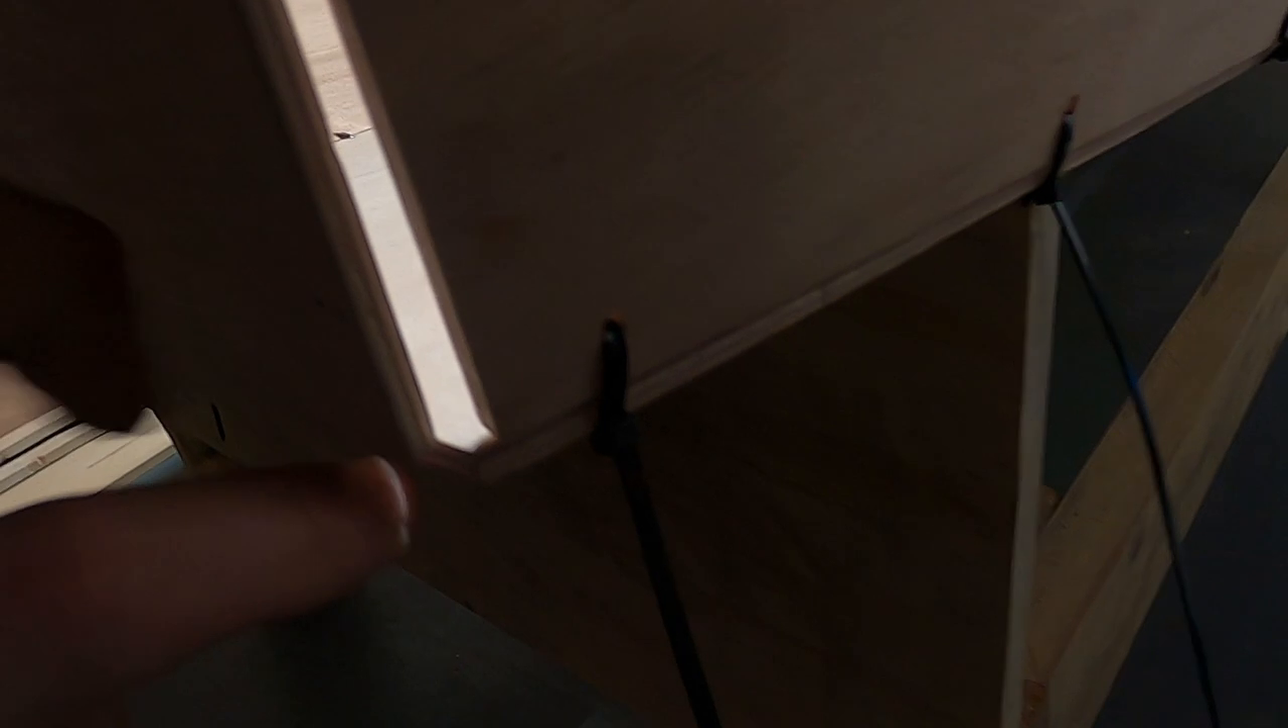And as you can see, there is a gap. The transom is sticking outside and you have to push the transom inside.